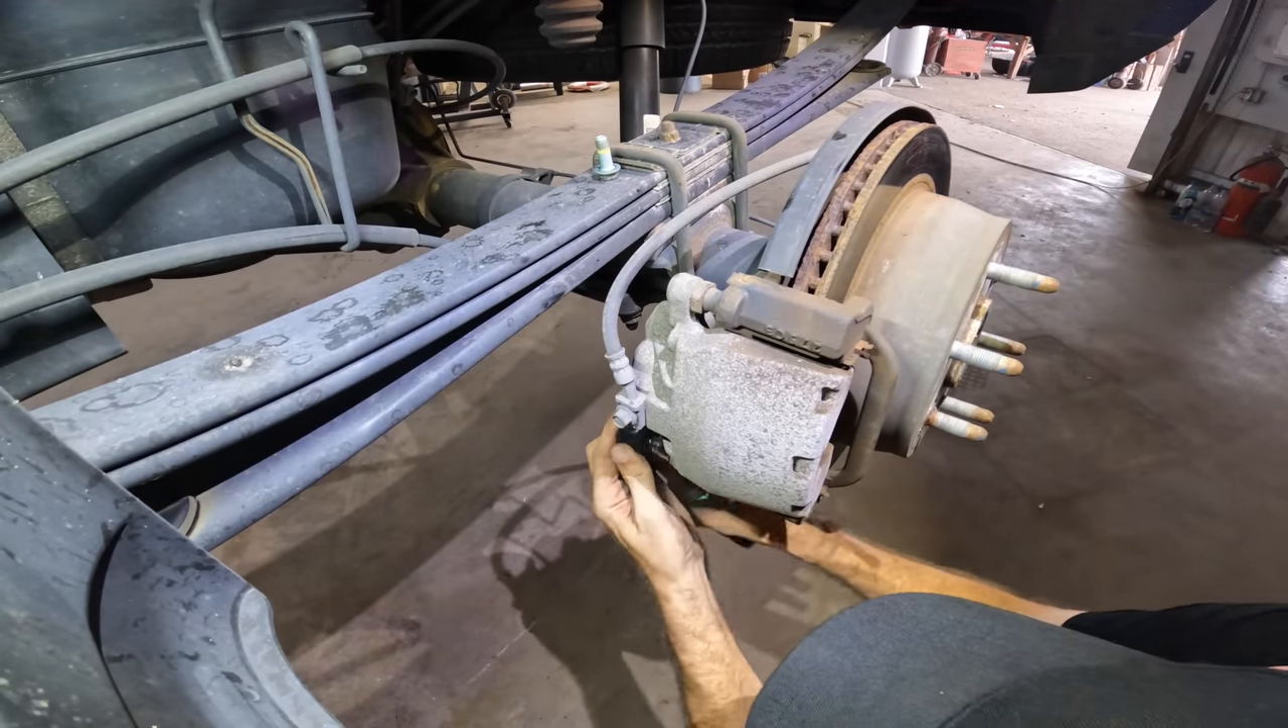We're we're like two hours into it and i haven't even taken the the caliper off yet.